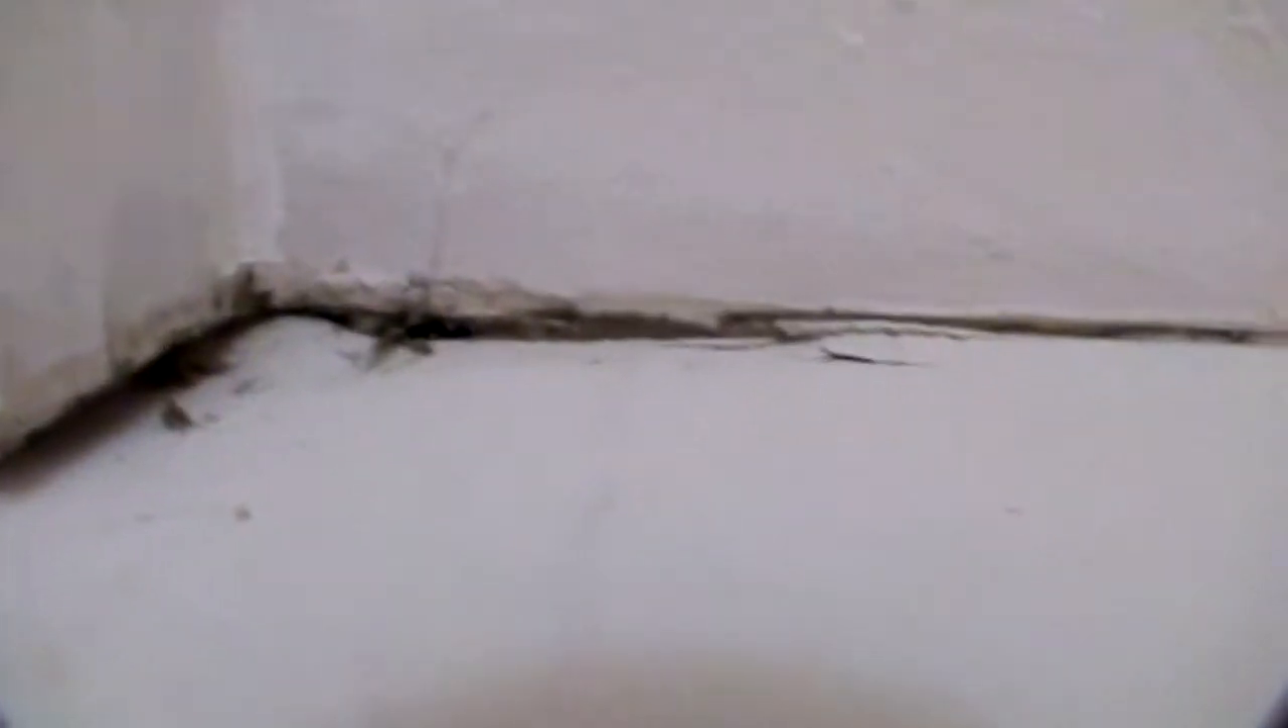The wall has separated from the ceiling and it's not looking good.